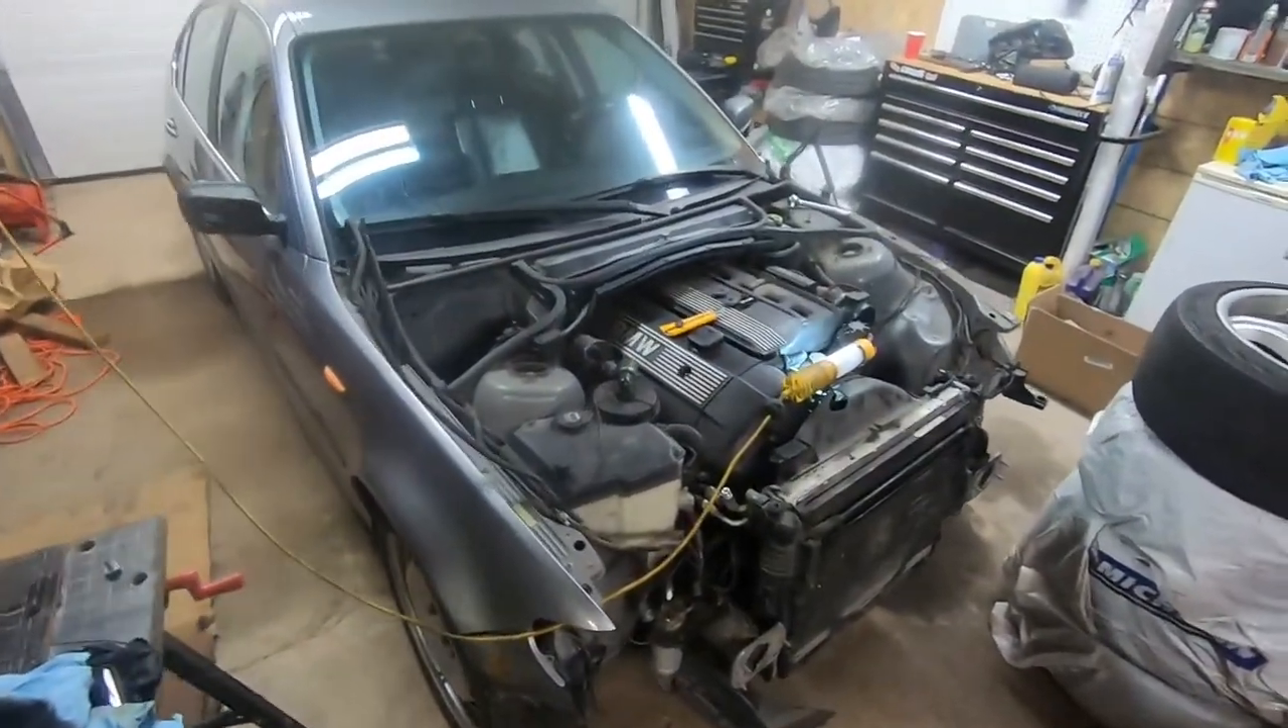Okay, as you can see the hood is now off.